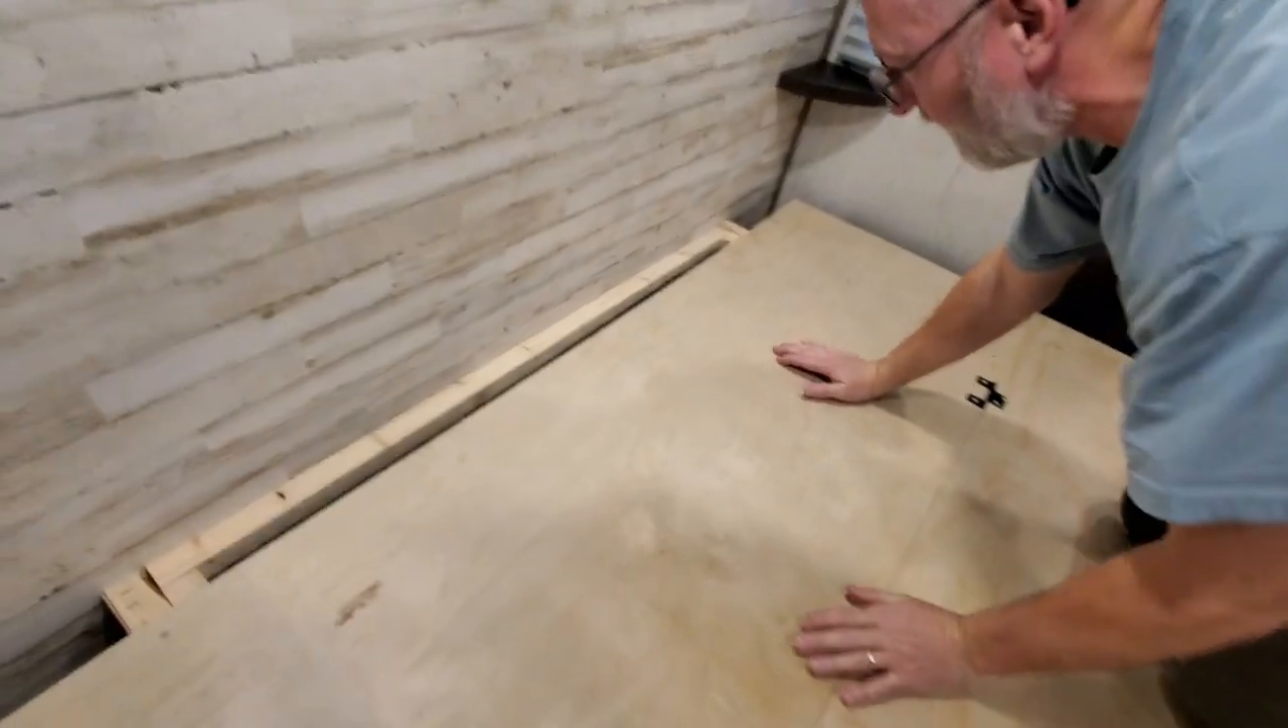Here at the head of the bed they didn't even take this plywood up to sit on this cross piece here.